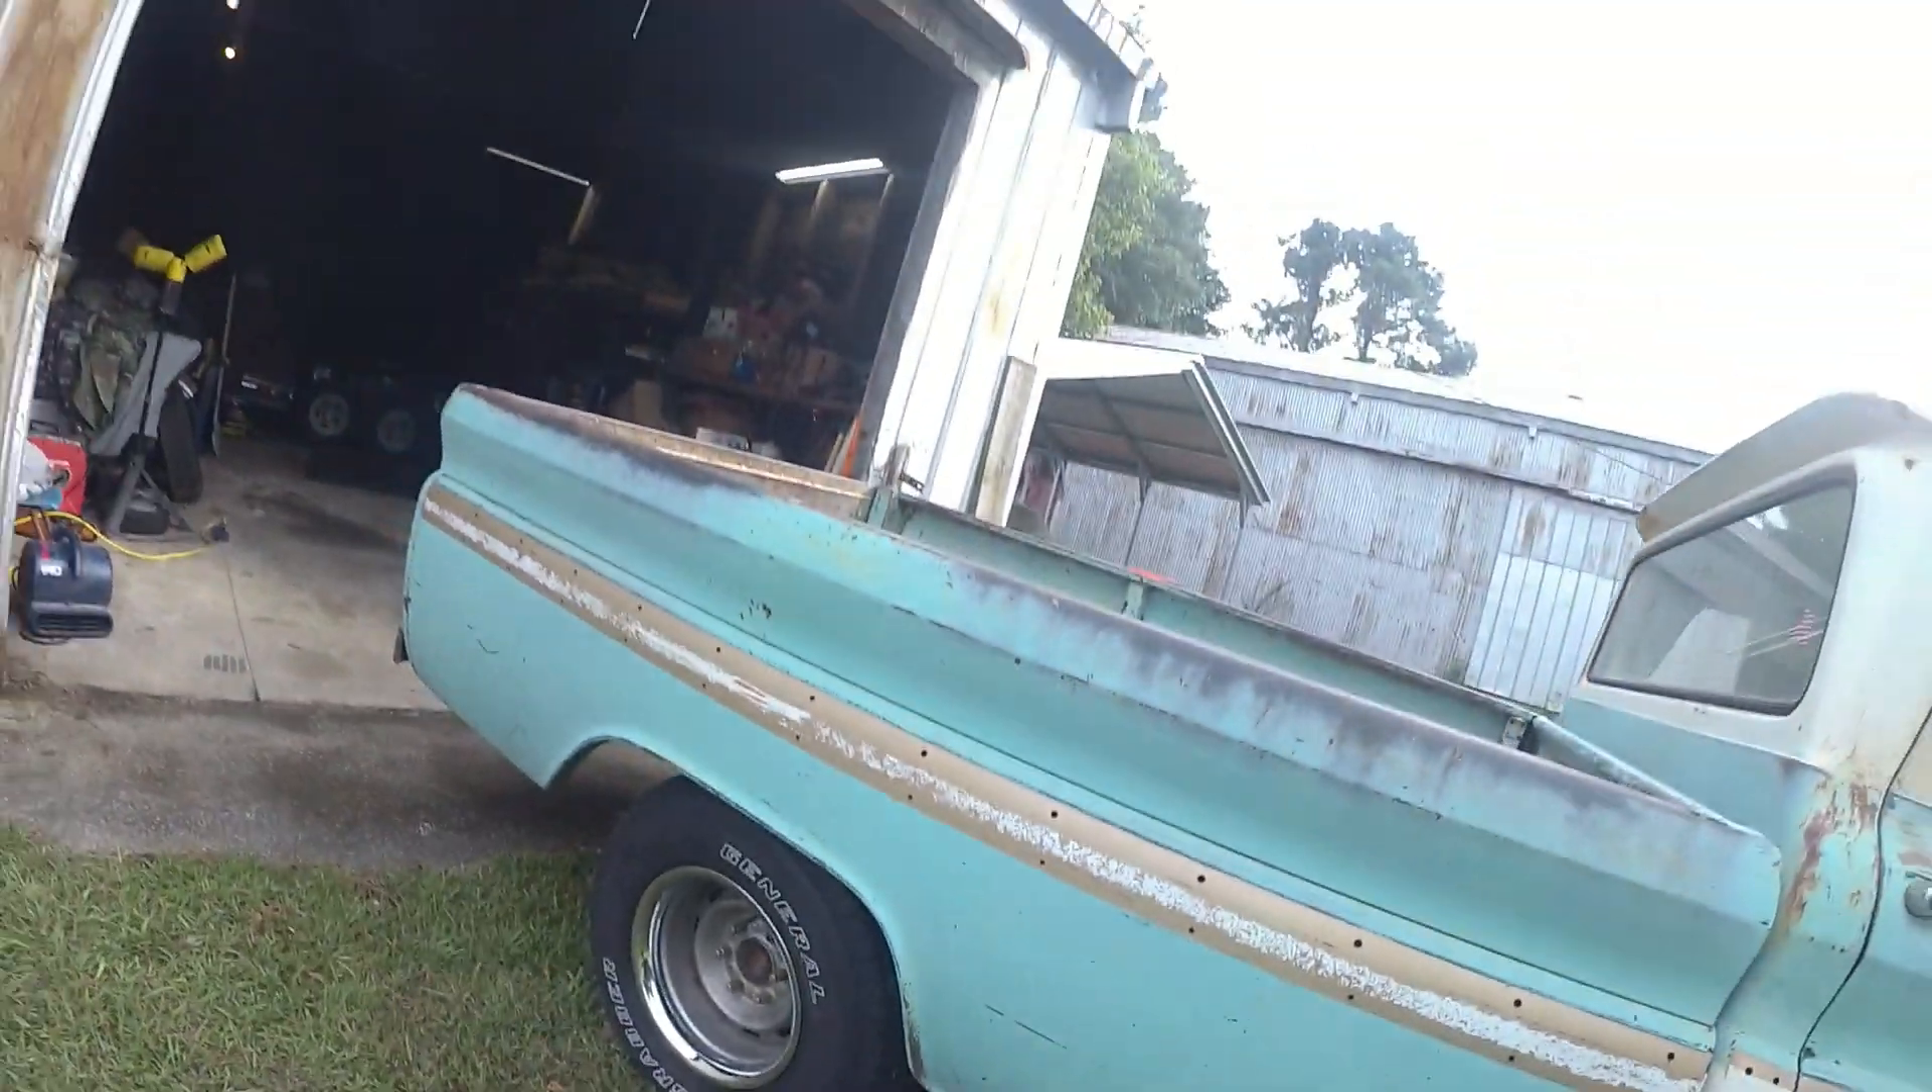I've got the wheels on and tires. Looking good. All I need is the rear center caps, but not a big emergency.